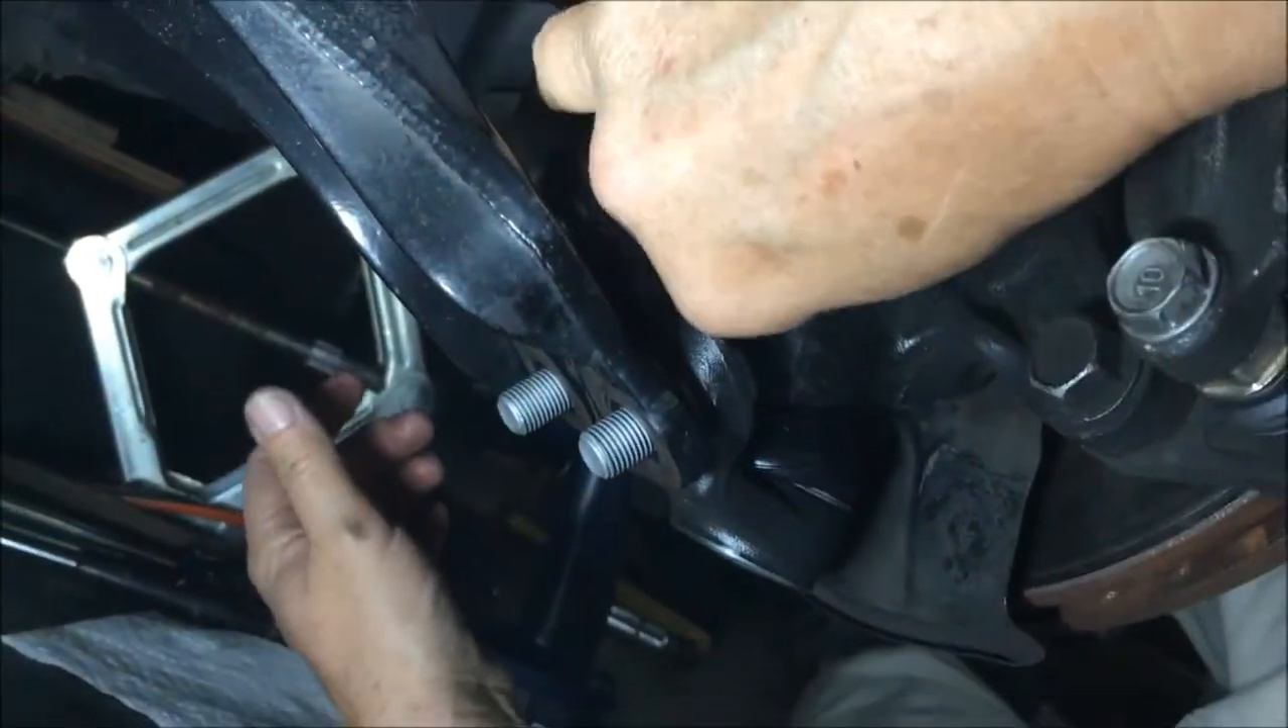Sister's prying down the lower control arm. And the stub bolts are in.